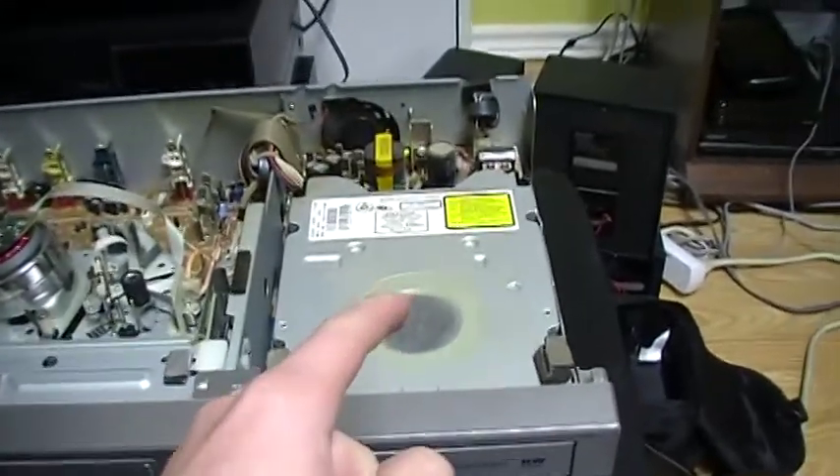Well, now I have put back the DVD recorder part here.